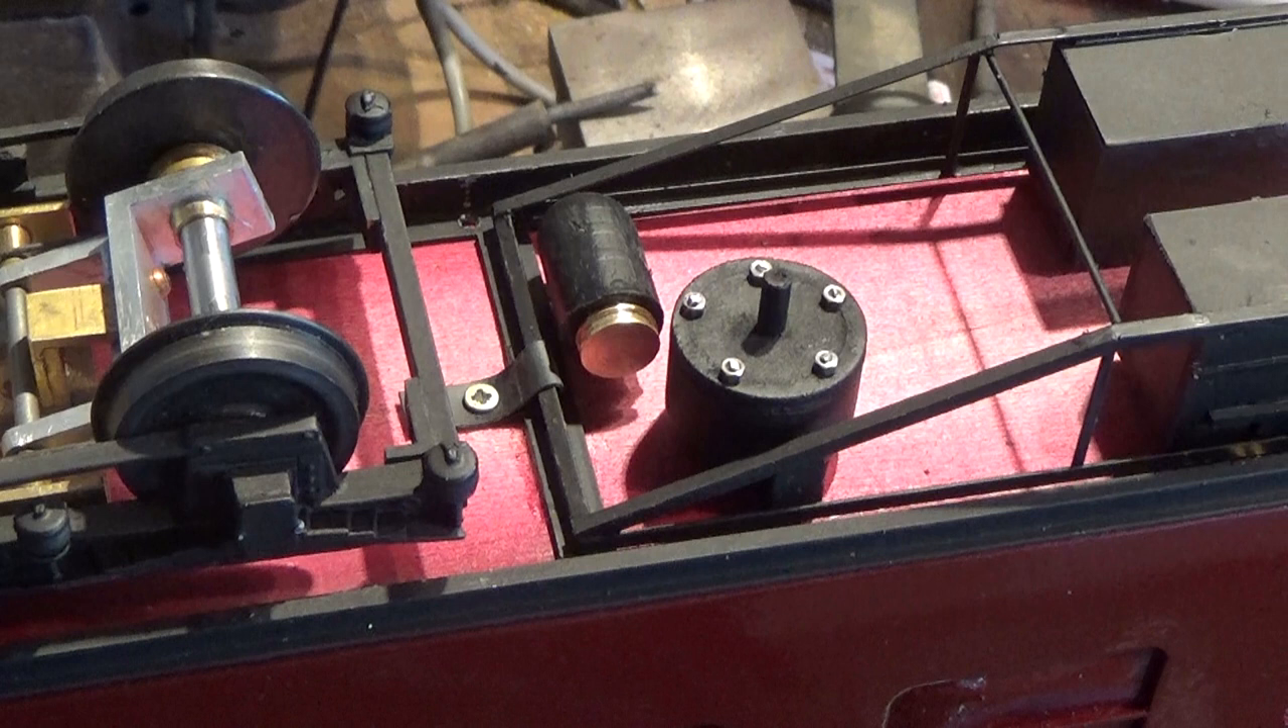And we've also just for a little bit of detail added the generator. The little dynamo that there's normally fitted on these as well.